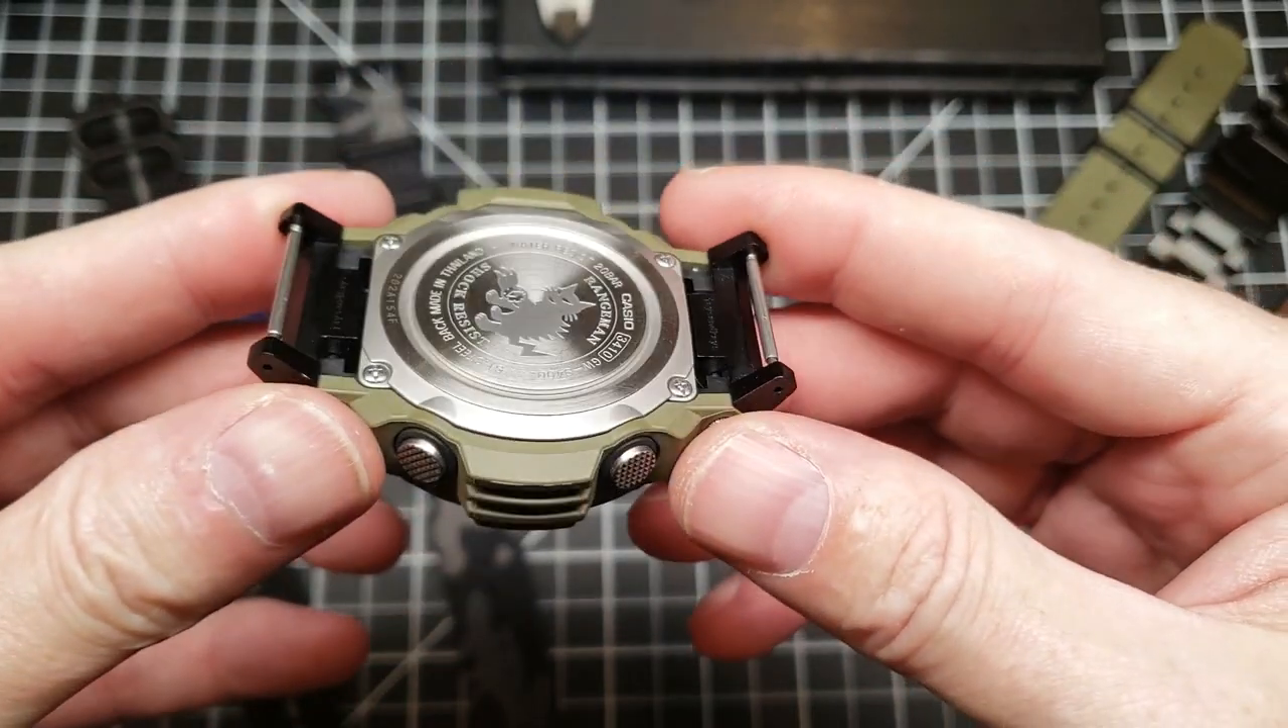I don't have a strap on yet.